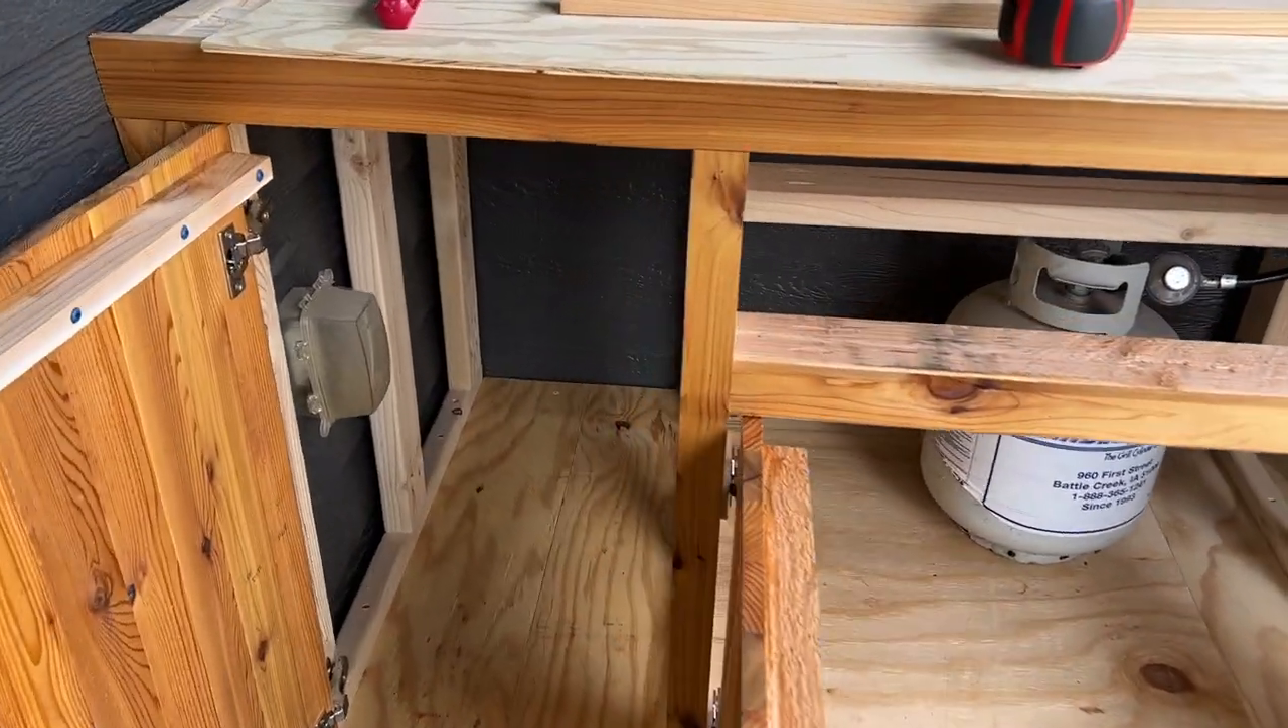Doors went on okay. Check out the hardware.